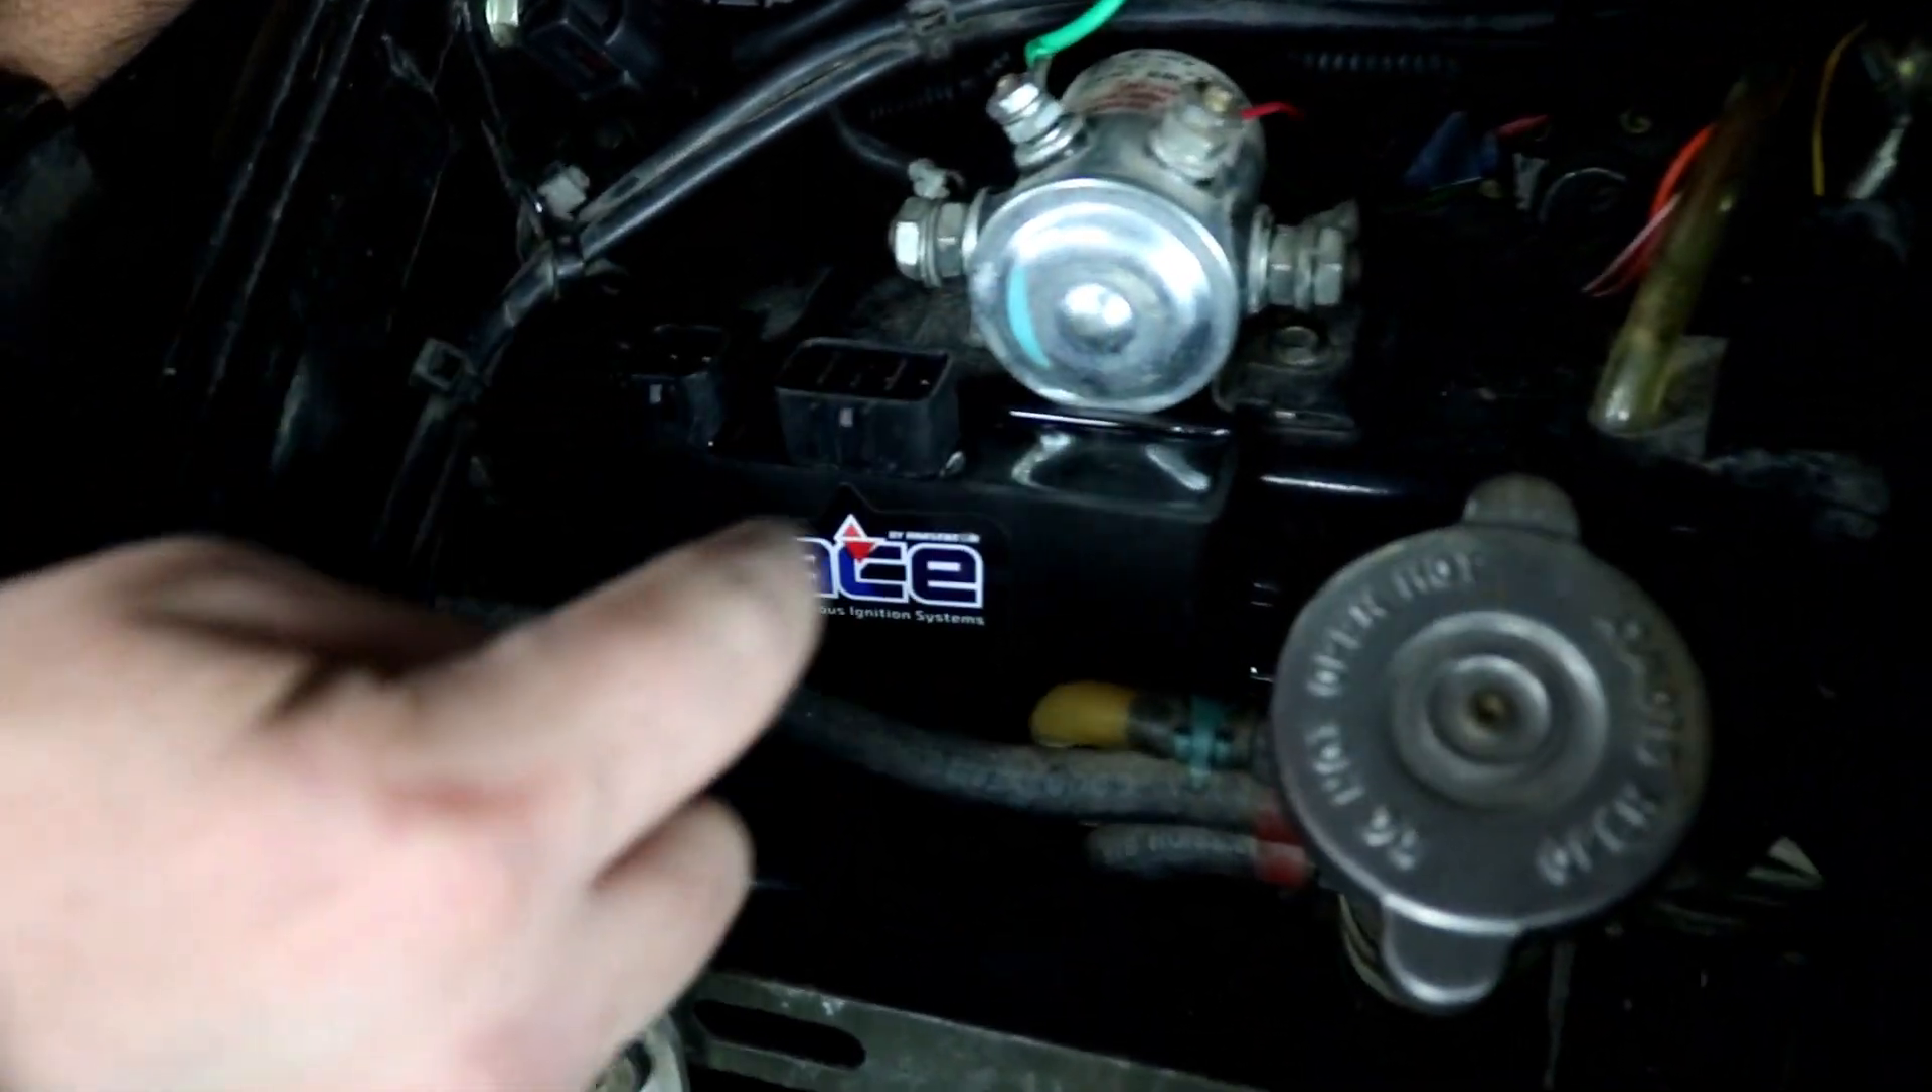But we have a large winch relay in the way.